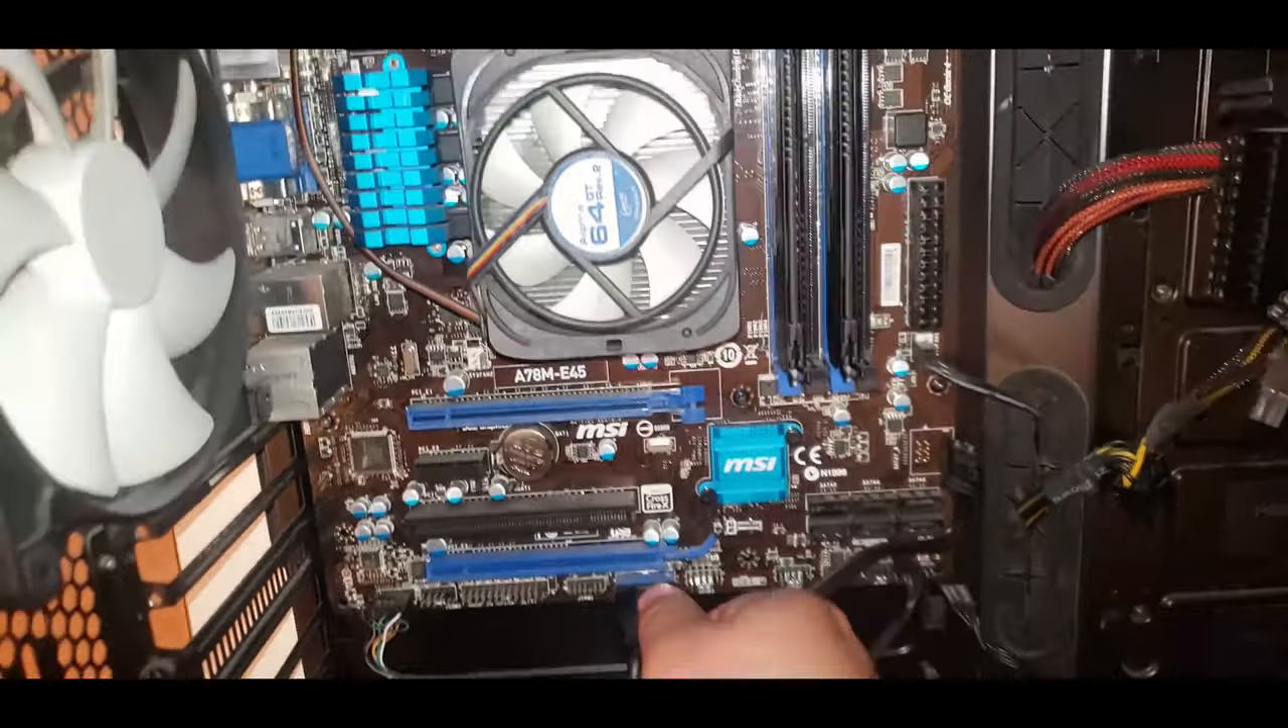We already took away the graphics card from one of the PCI slots.